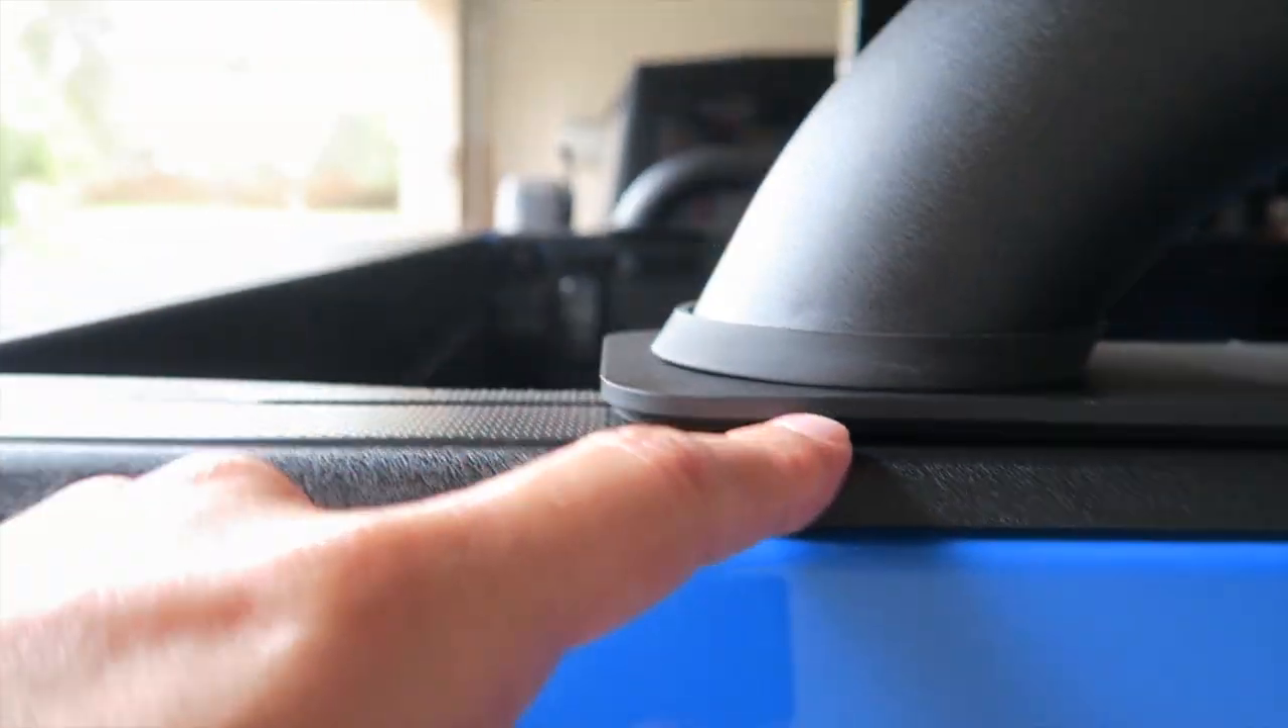But this is definitely raised, and it's probably maybe an eighth of an inch, pushing a quarter, something like that.